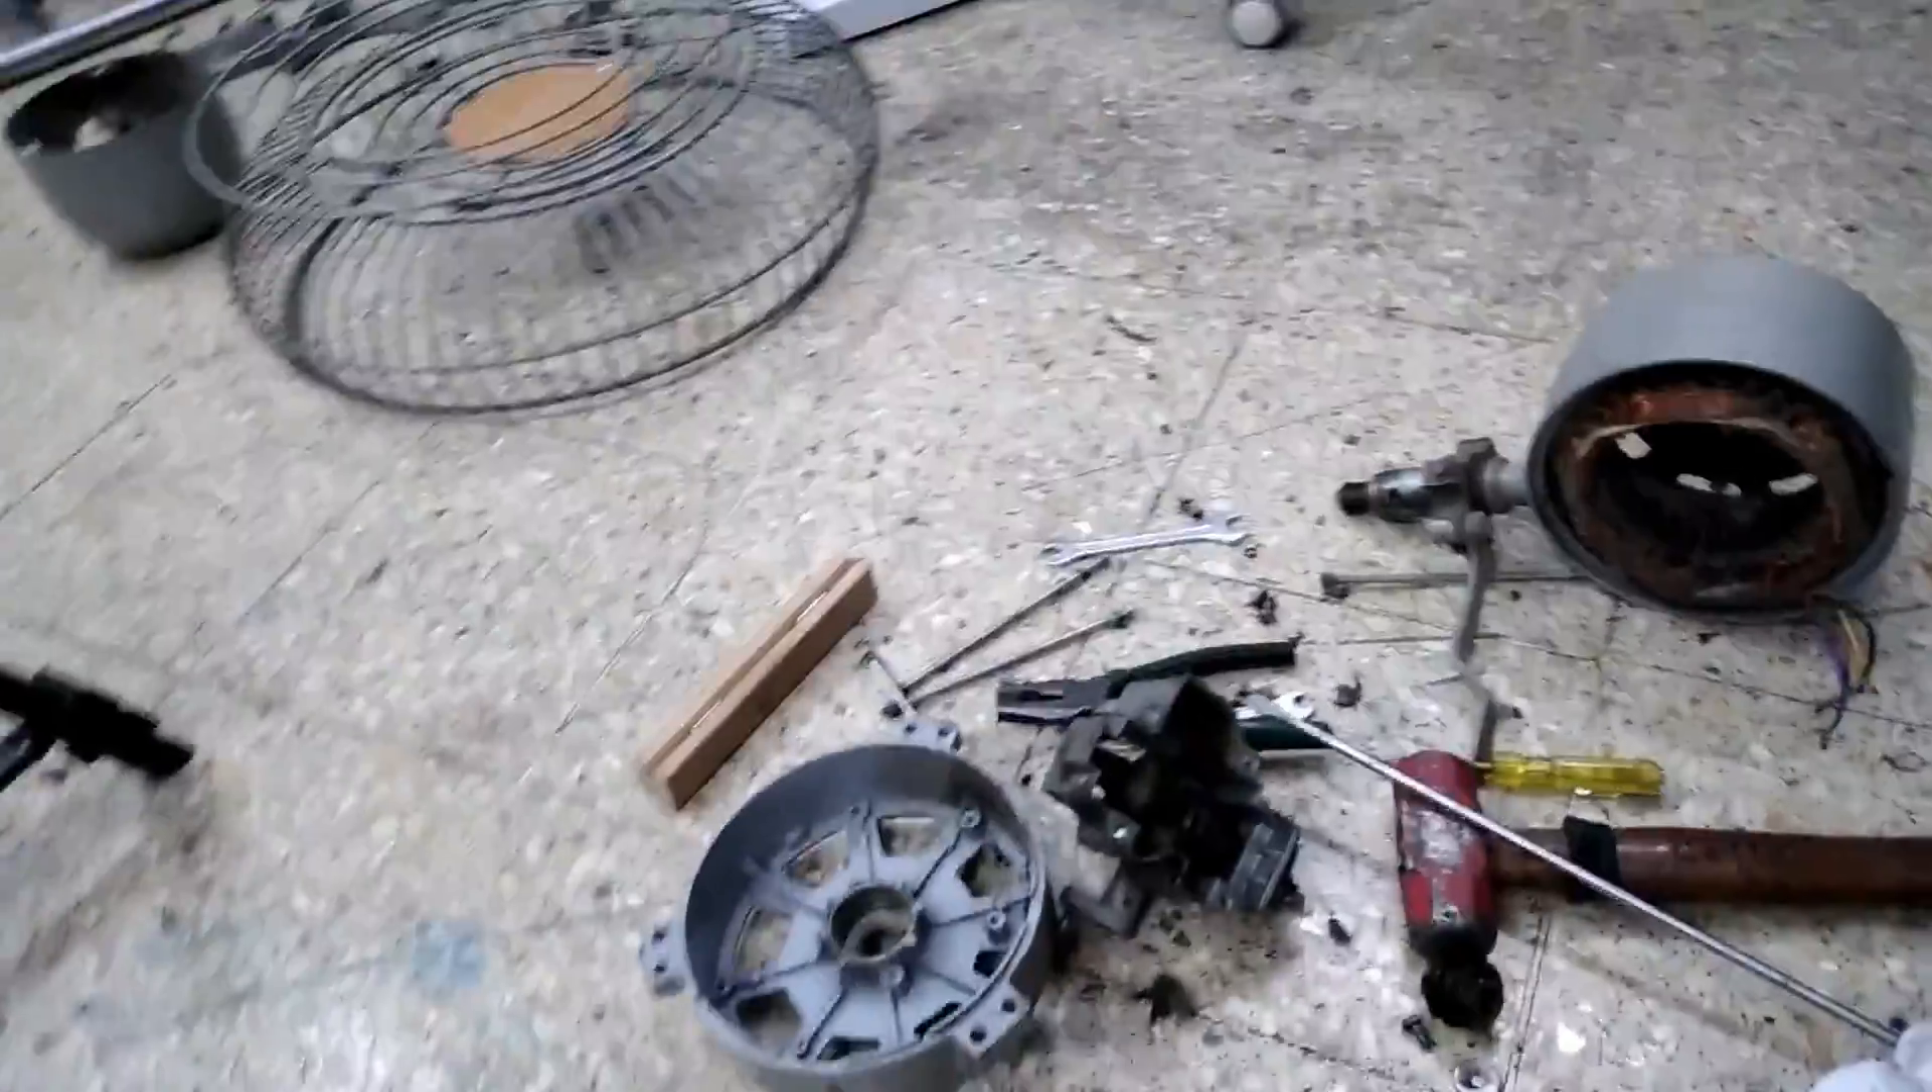So guys as you can see the fan is finally torn down.